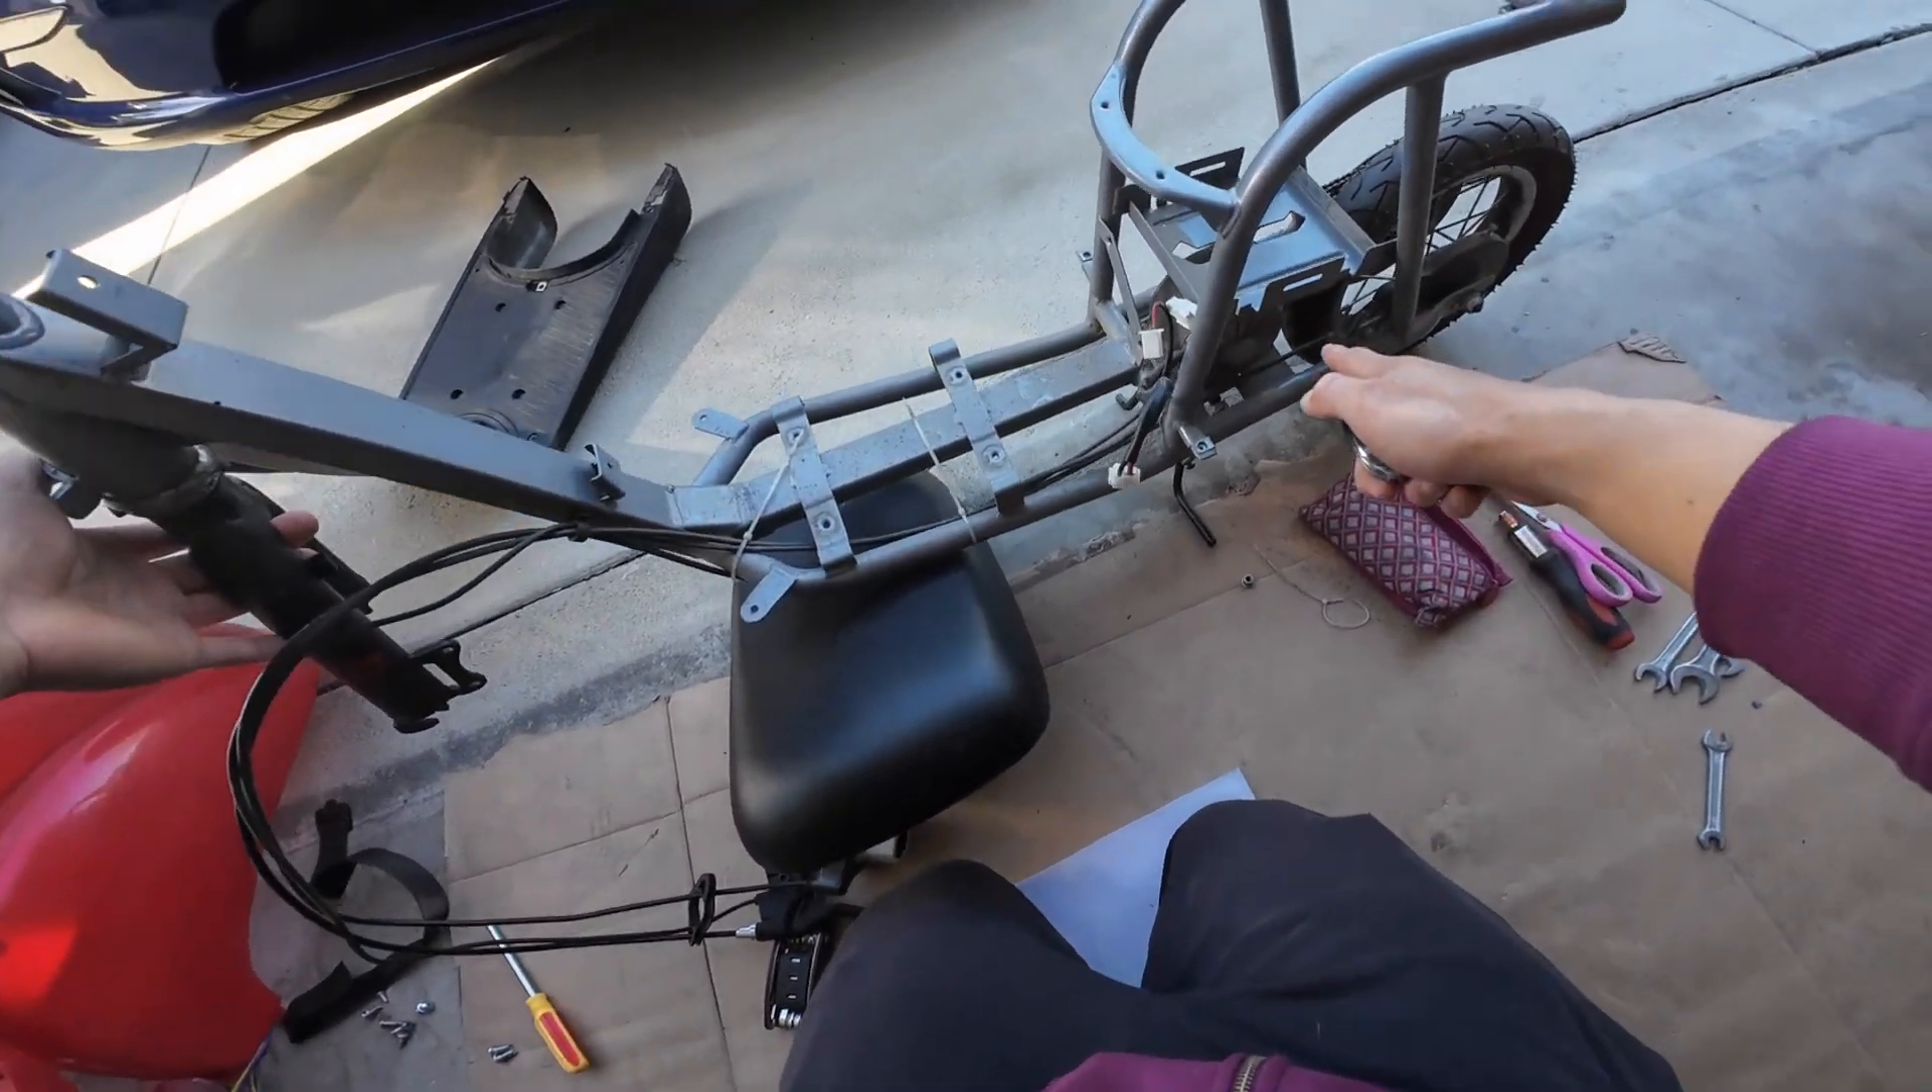Okay the scooter is pretty much stripped now.